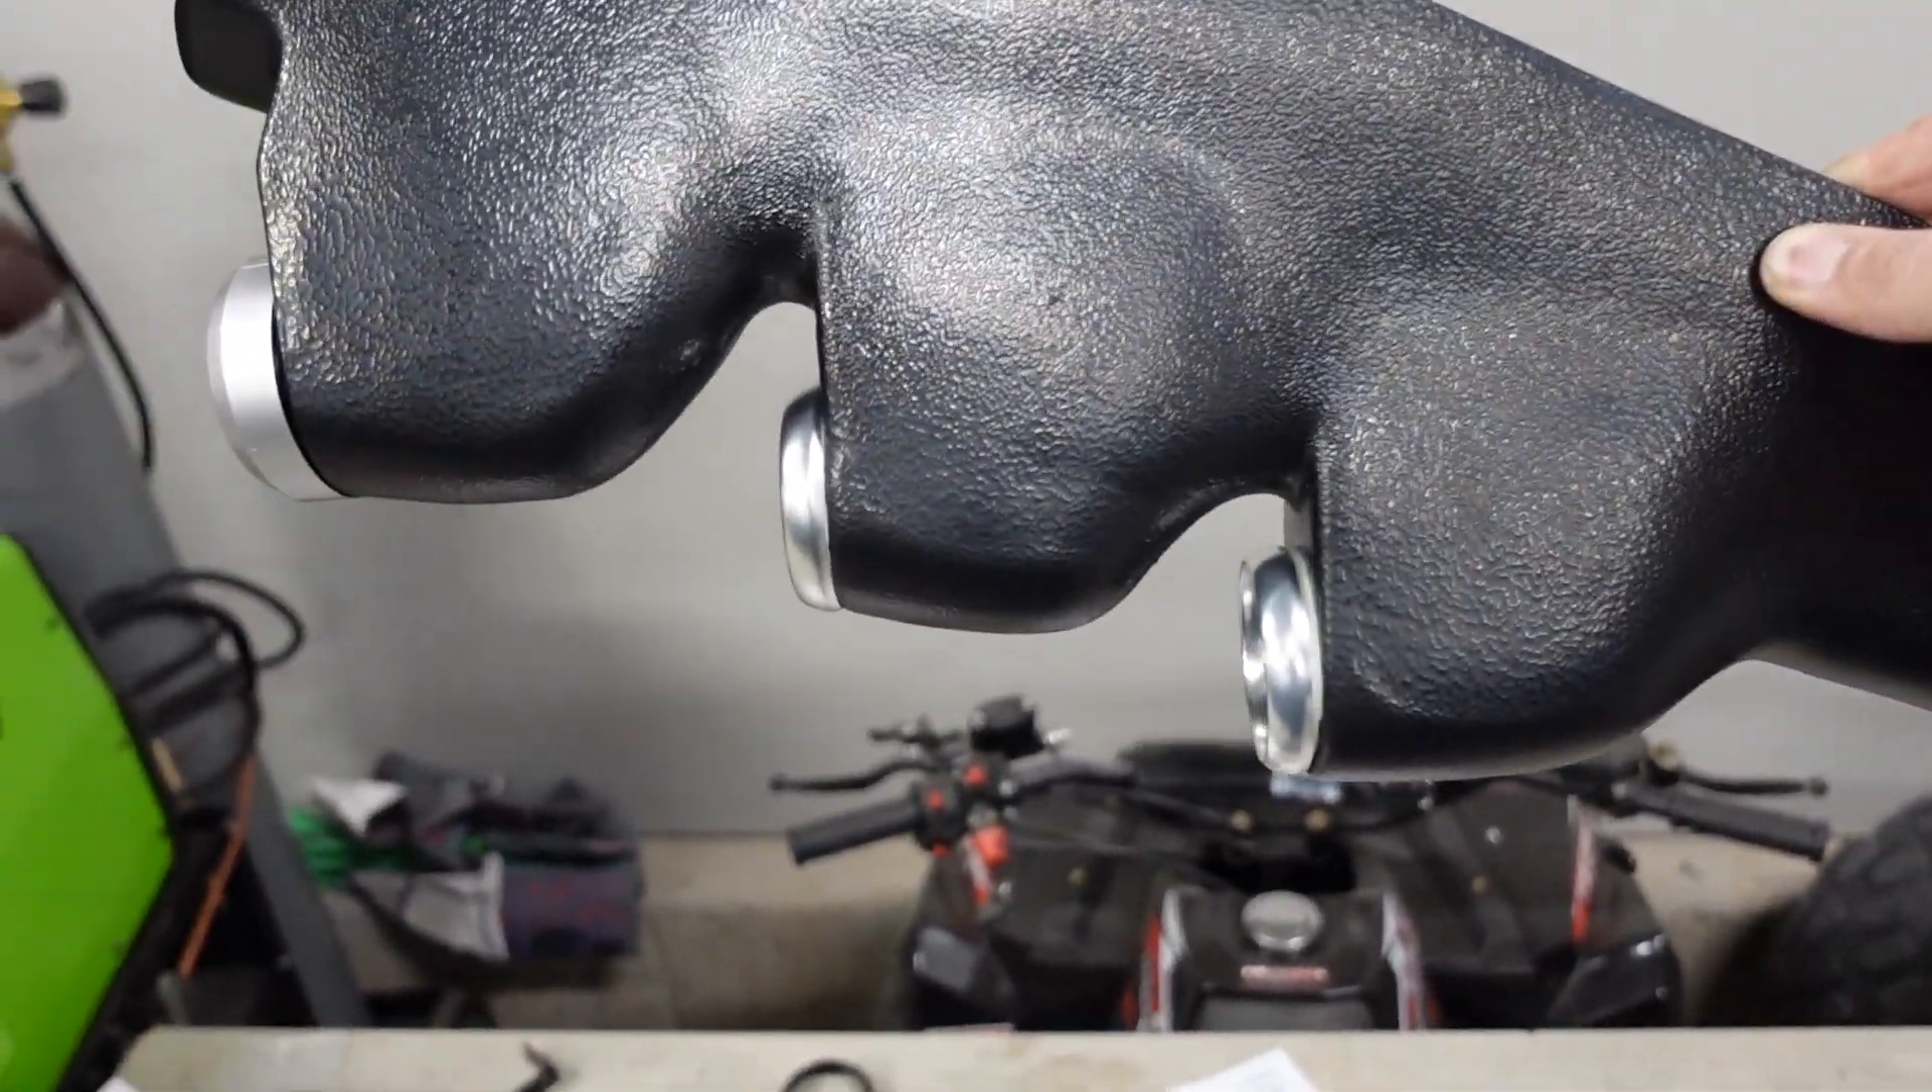And also, none of the gauges really seem to be on the same plane.